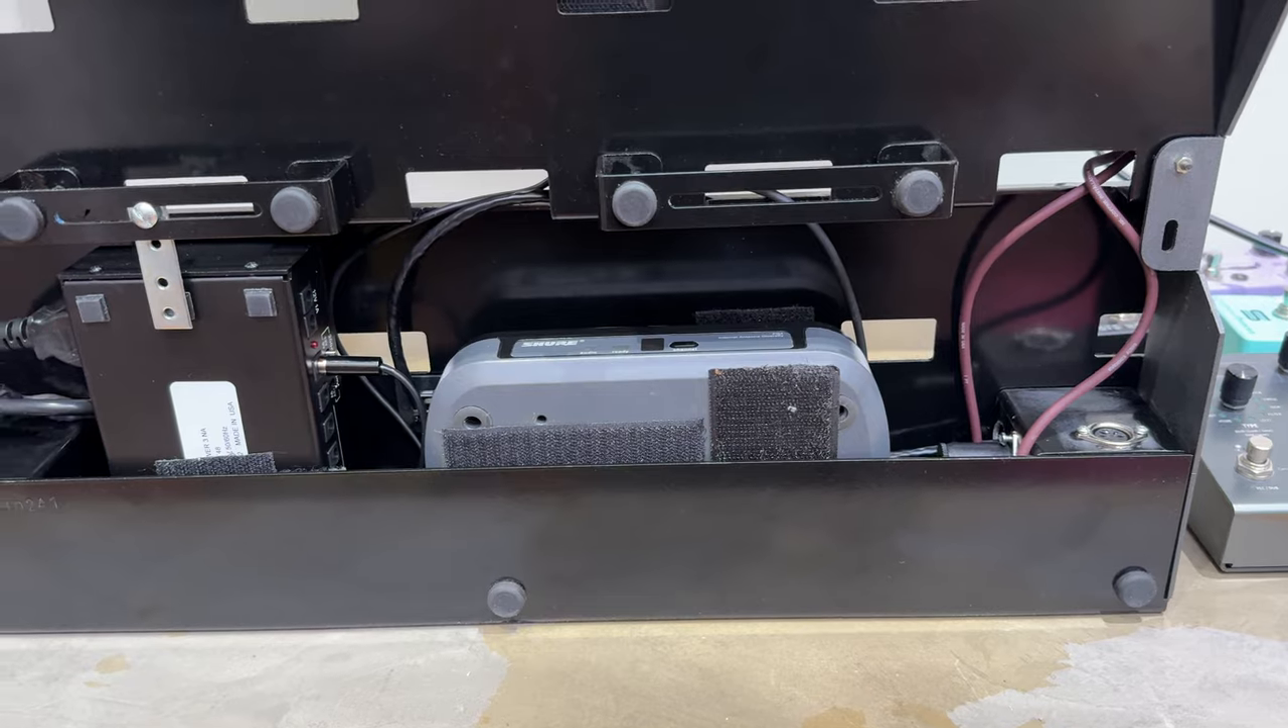También está puesto el inalámbrico, obviamente los cables no están agarrados todavía porque tengo que acomodar varias cosas más.